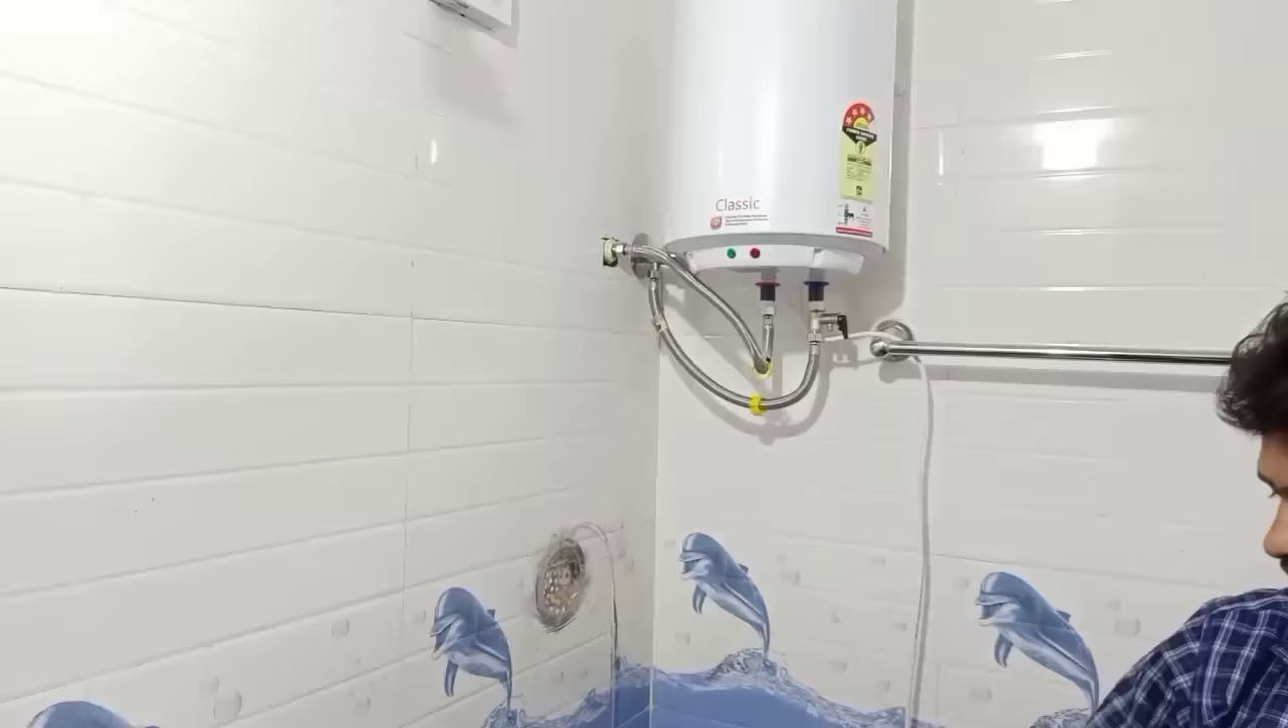अब देखें कनेक्शन पाइप को यहां पर लगा दिया।